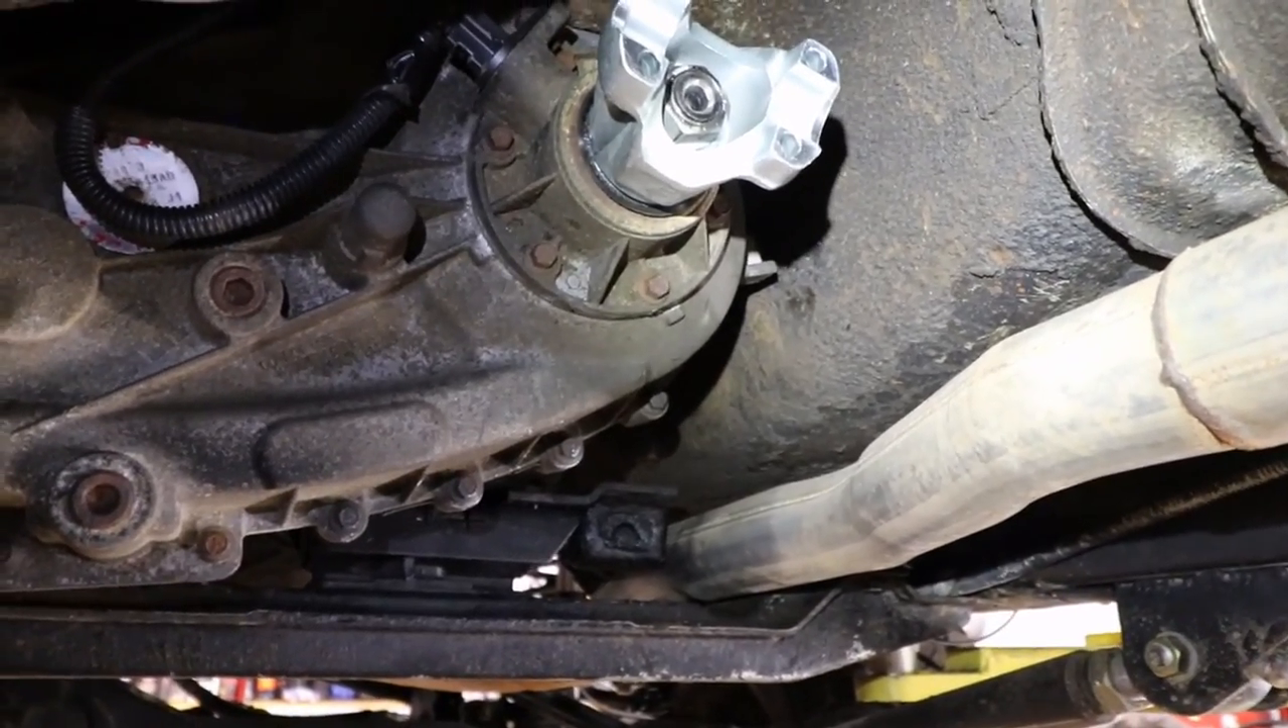Got the front yoke on just got to torque it down.